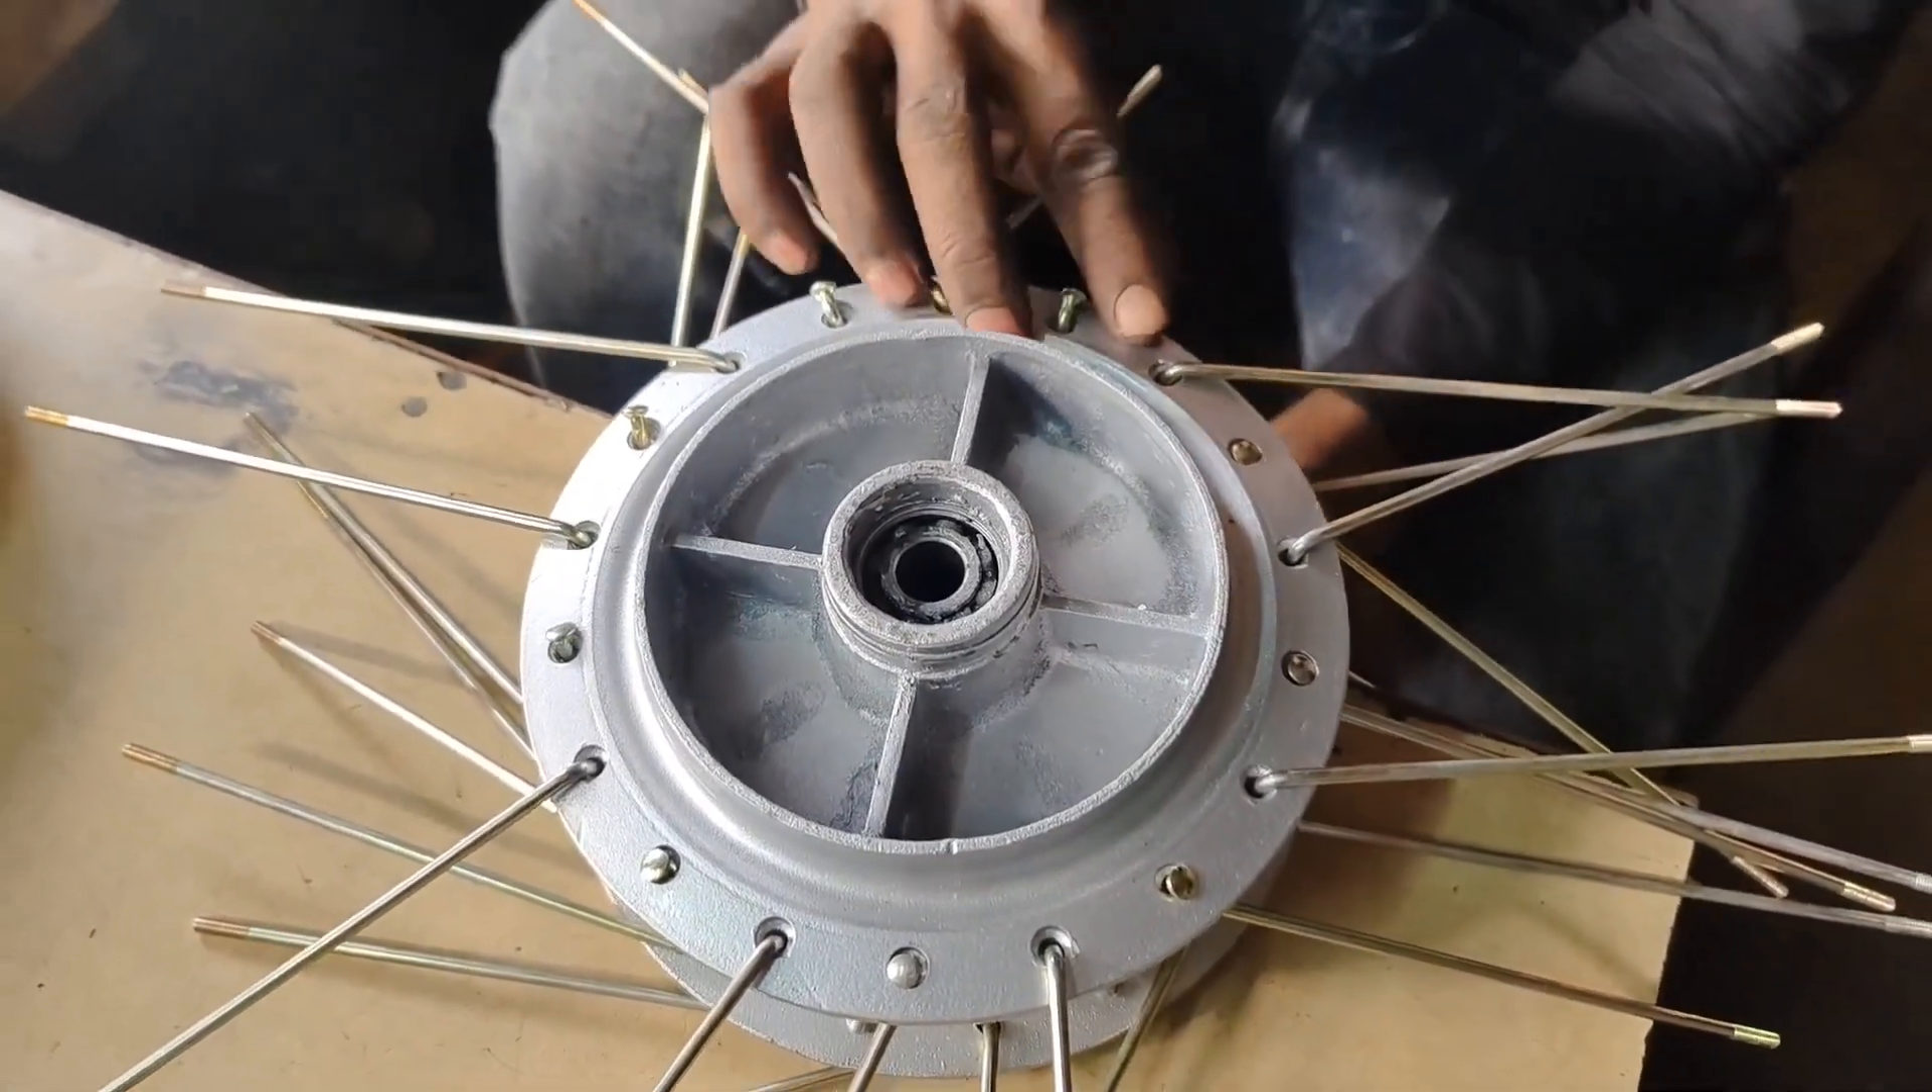ये हब में तिली डल गई है आप देख सकते हैं थोड़ देर में इसमें रिम लग जाएगा।